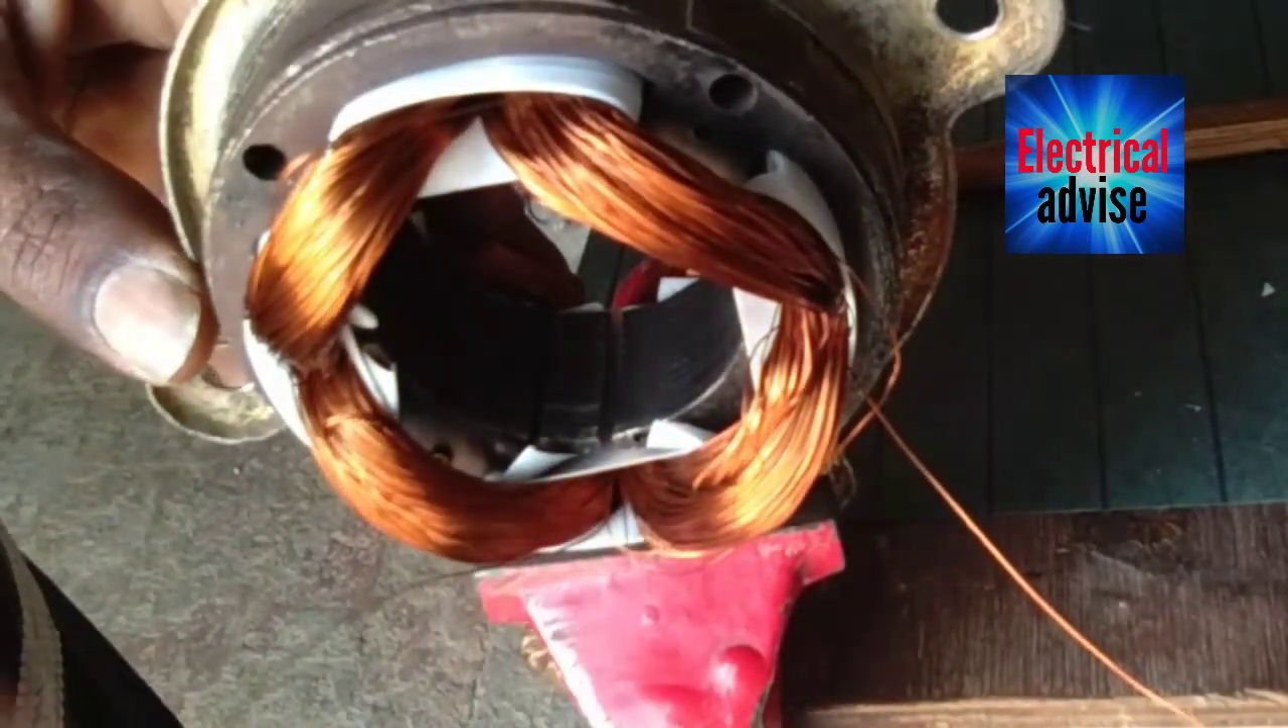यह पेपर लग चुका है और सभी चार कॉयलें डल चुकी है।